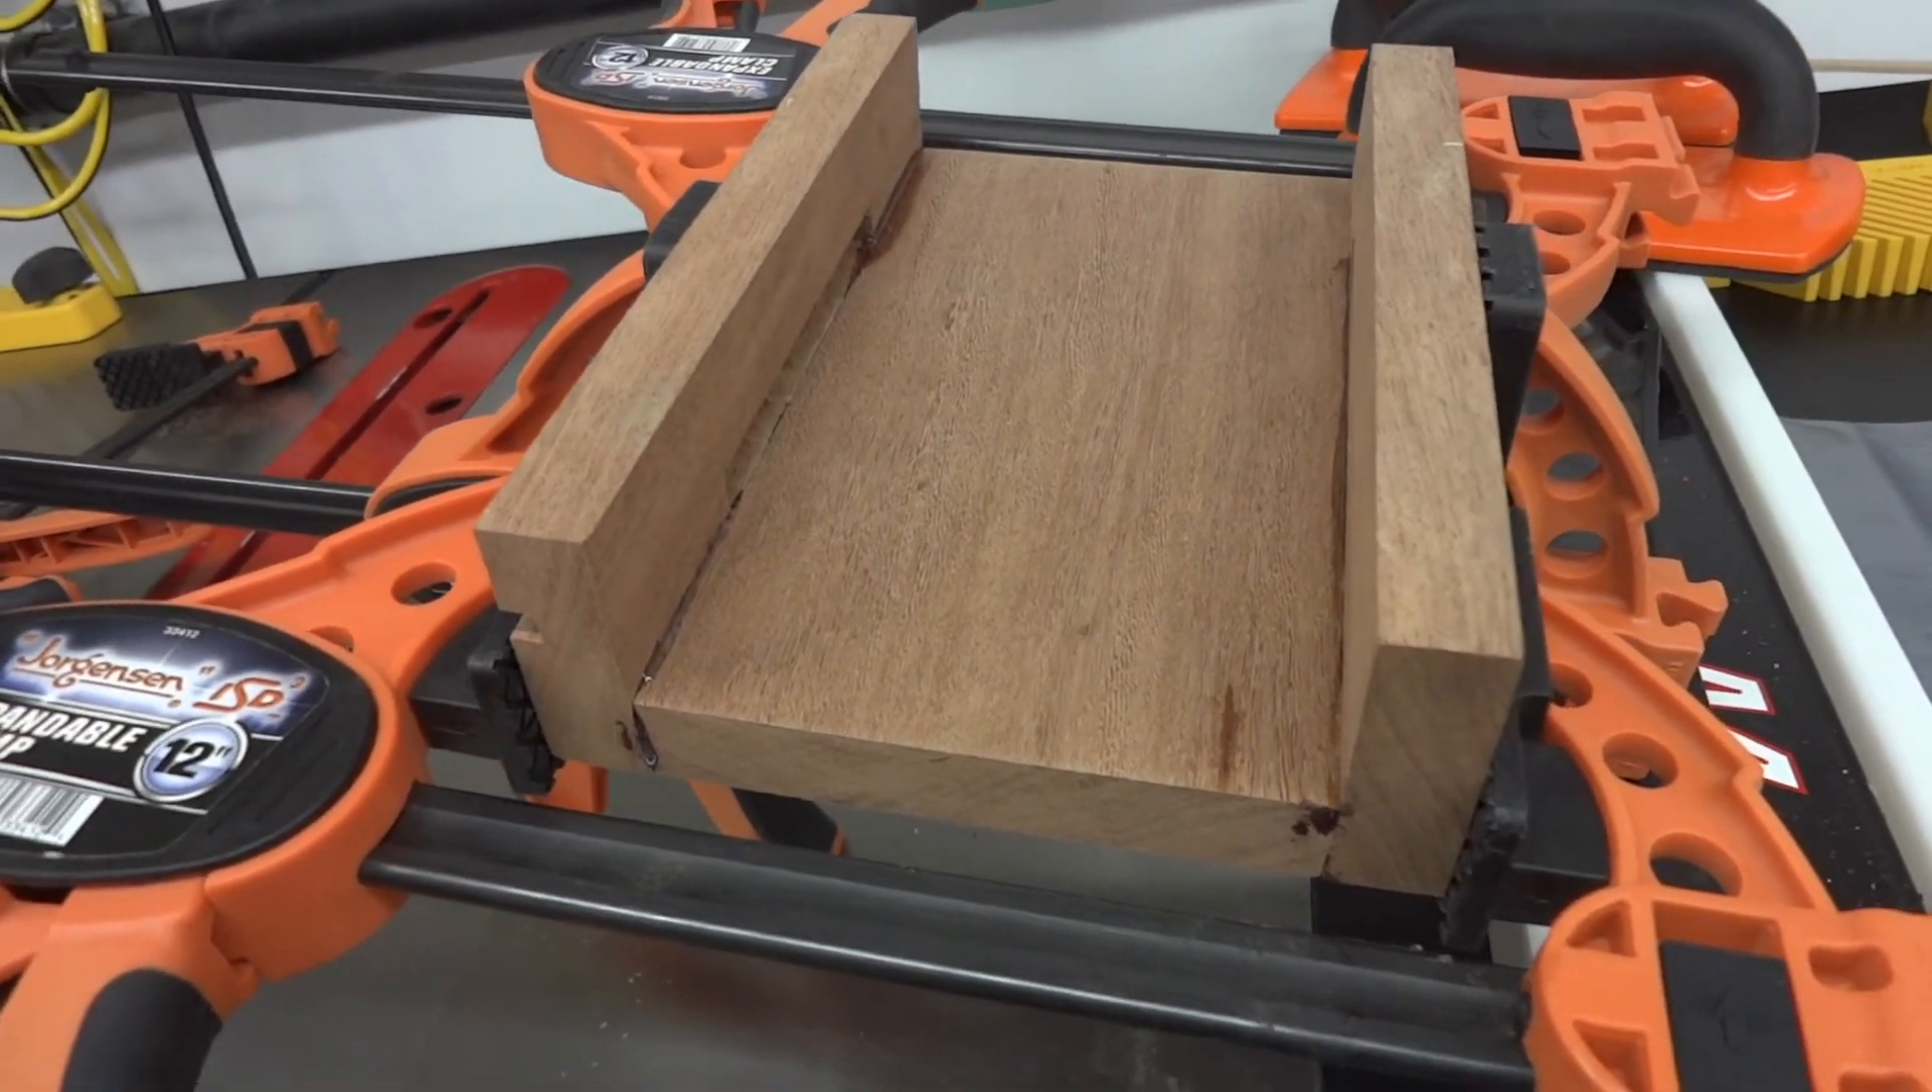OK, now the clamps are on and the pieces aren't sliding around.